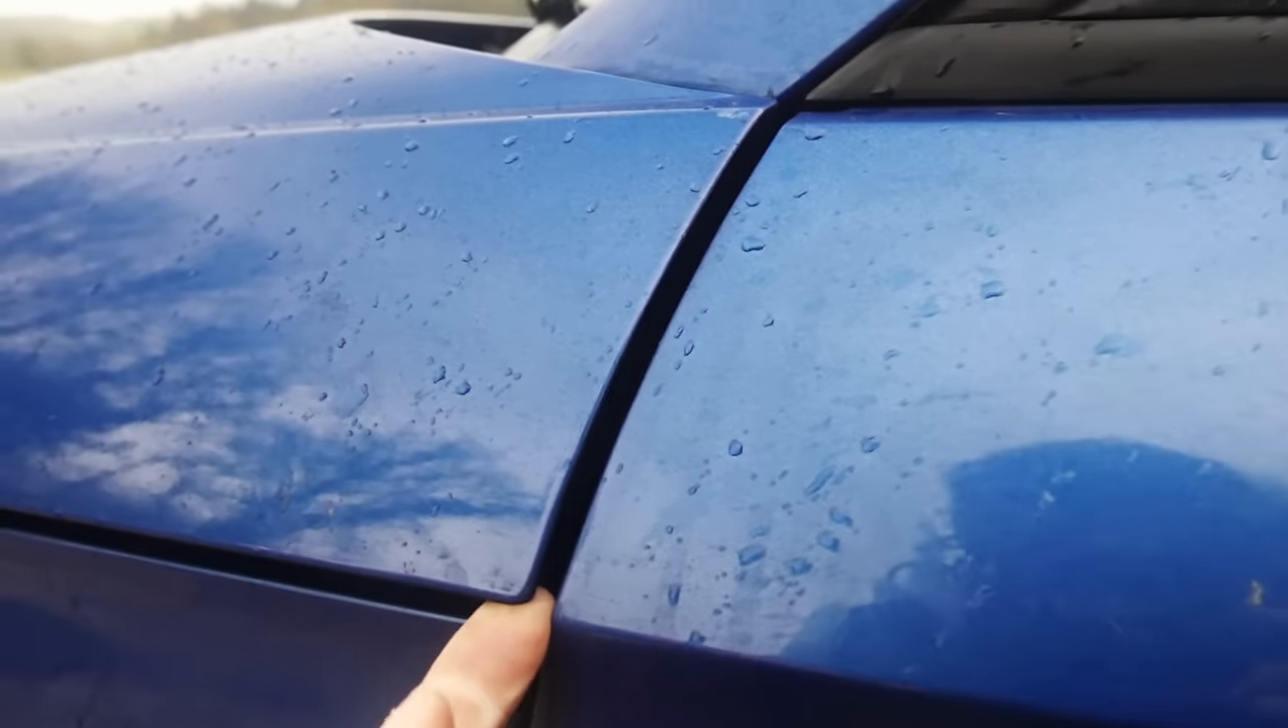You can see the panel gap here to the near side front wing is not great so that's been pushed up in fact you can pretty much get your finger in there.